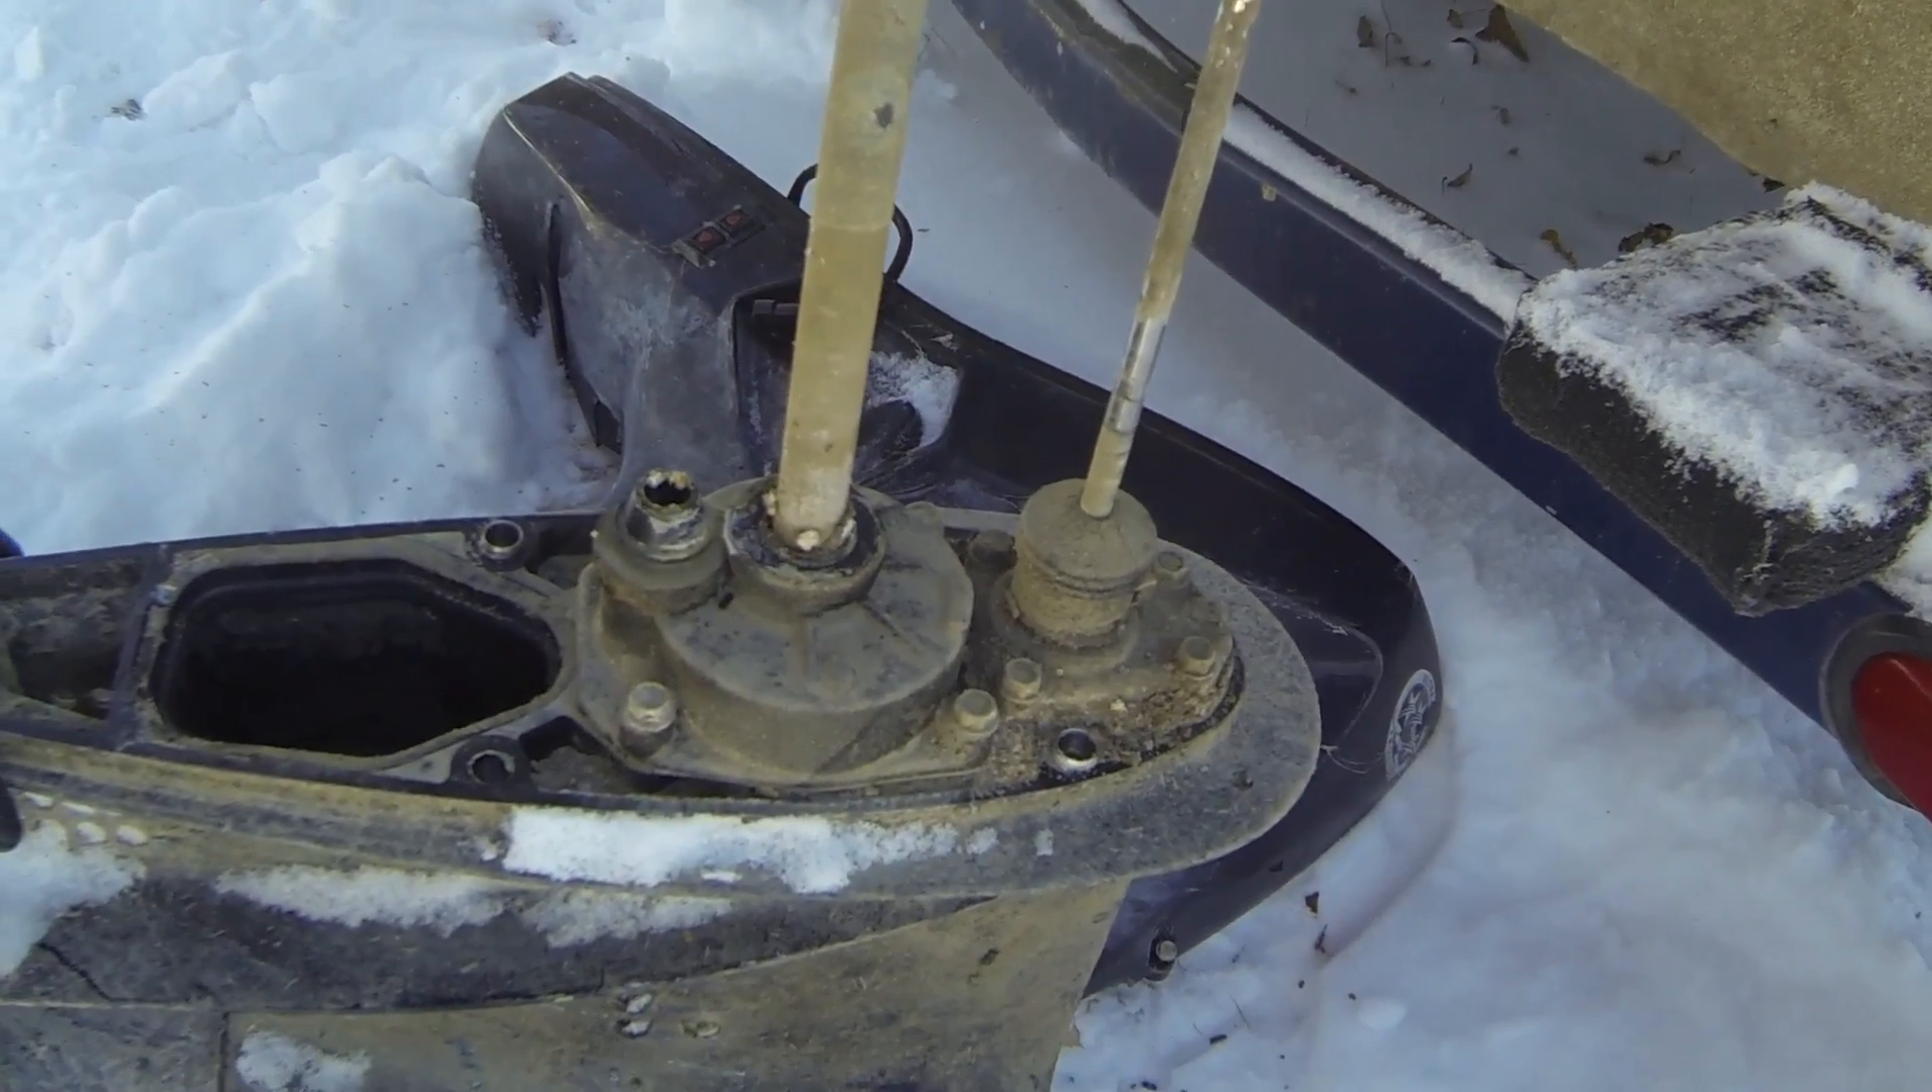So we've successfully got our lower unit here off of our motor.